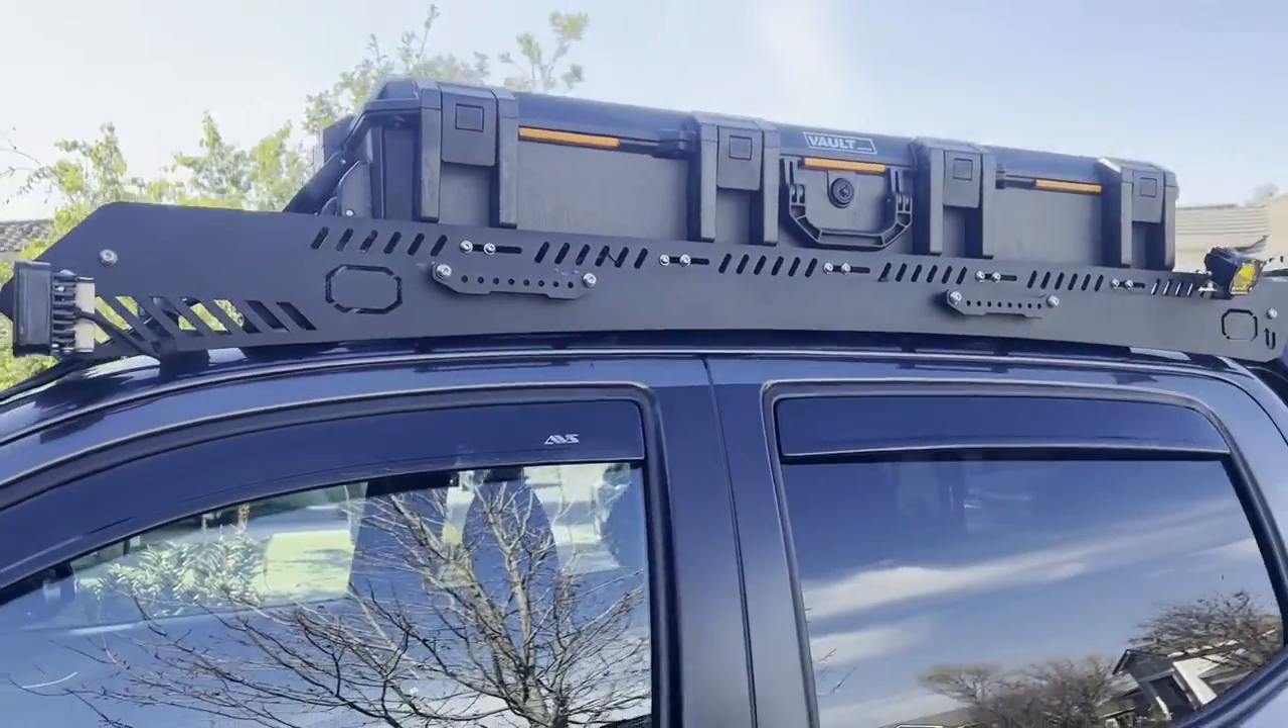All right so now you guys see this is what the pelican cases look like when they're mounted with the we did the baja lights.